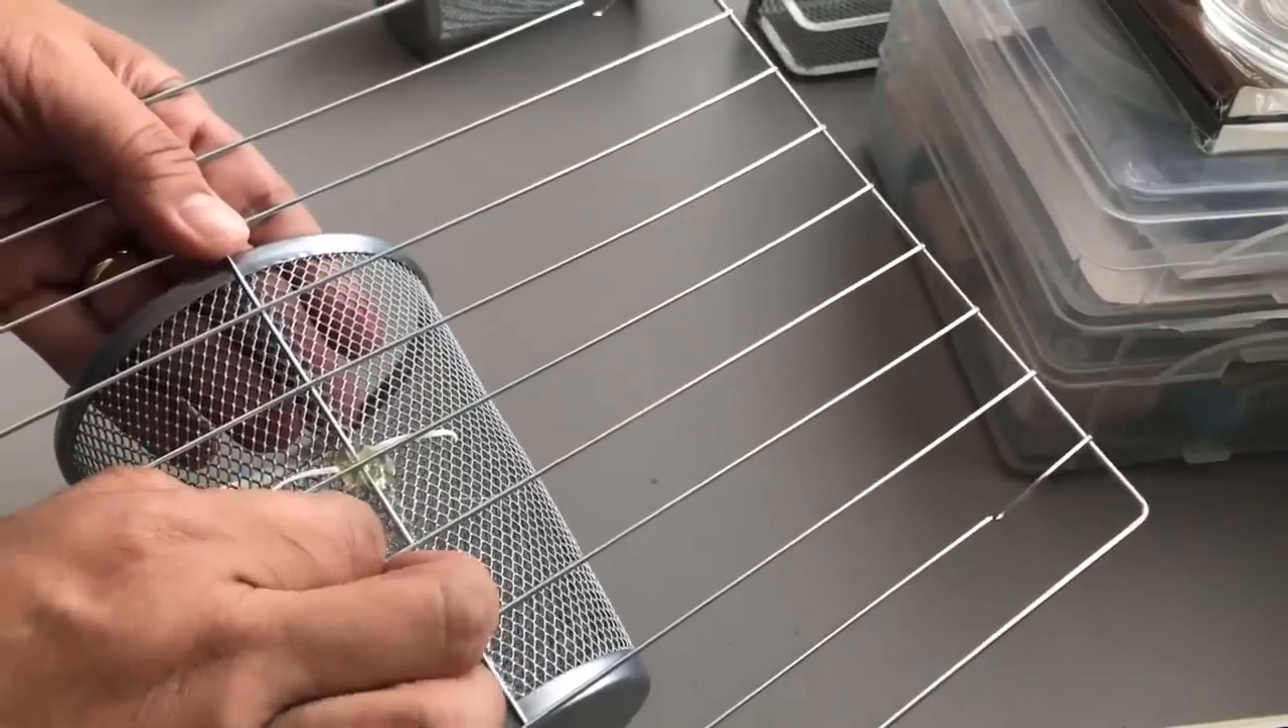Now as you can see here i already placed this pencil or pen holder and then i'm twisting my twist tie.